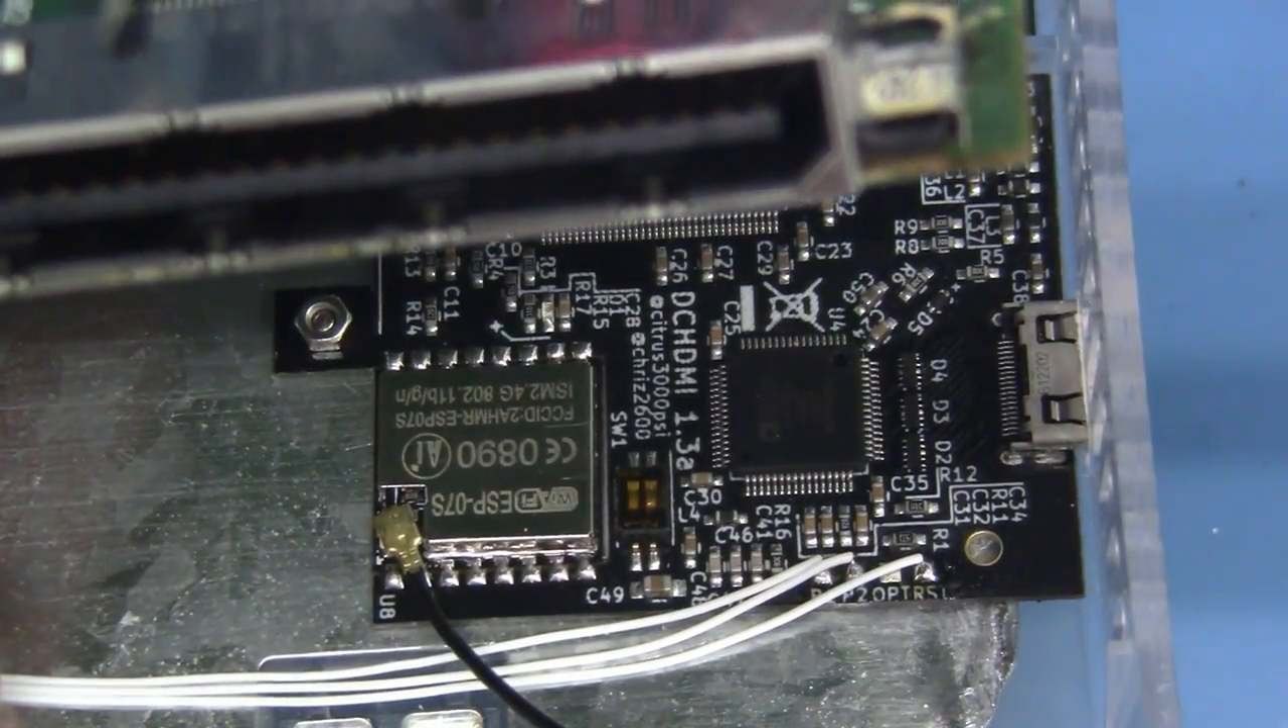And also if we just look over here, I've went ahead and I've installed the antenna for the WiFi module, so we can update this bad boy wirelessly.